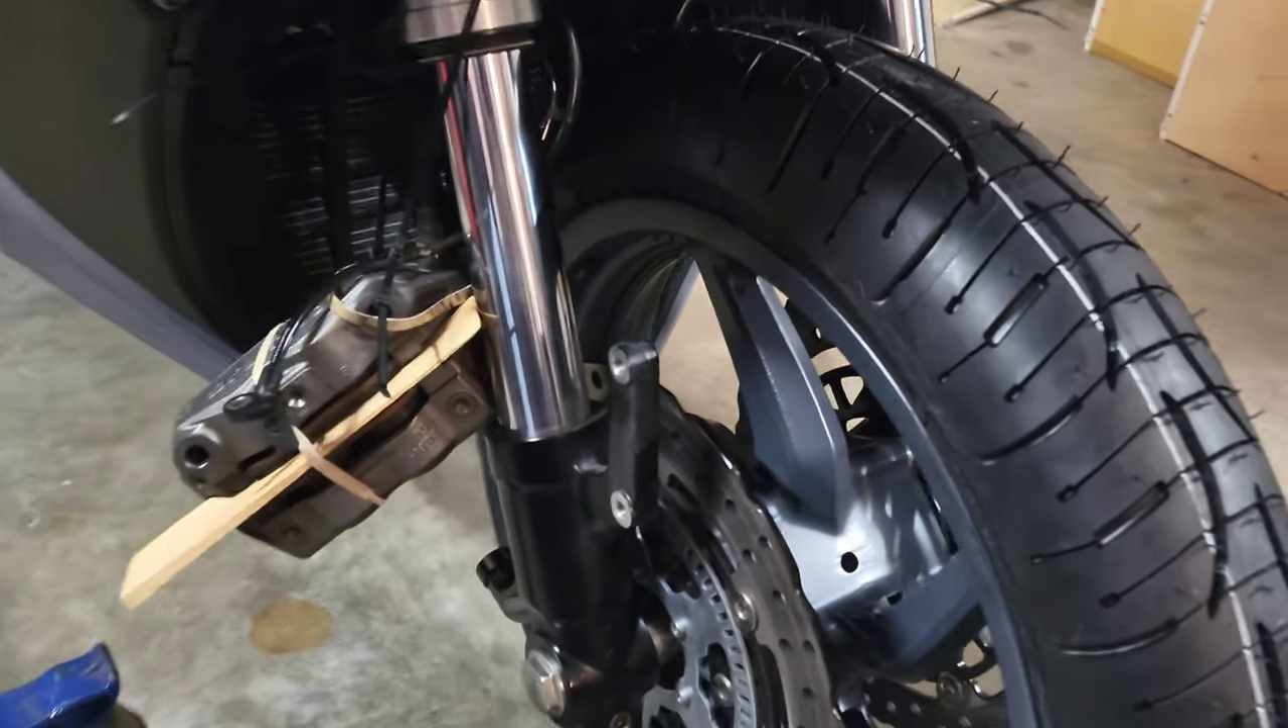Alright, I got the new tire installed for the front.